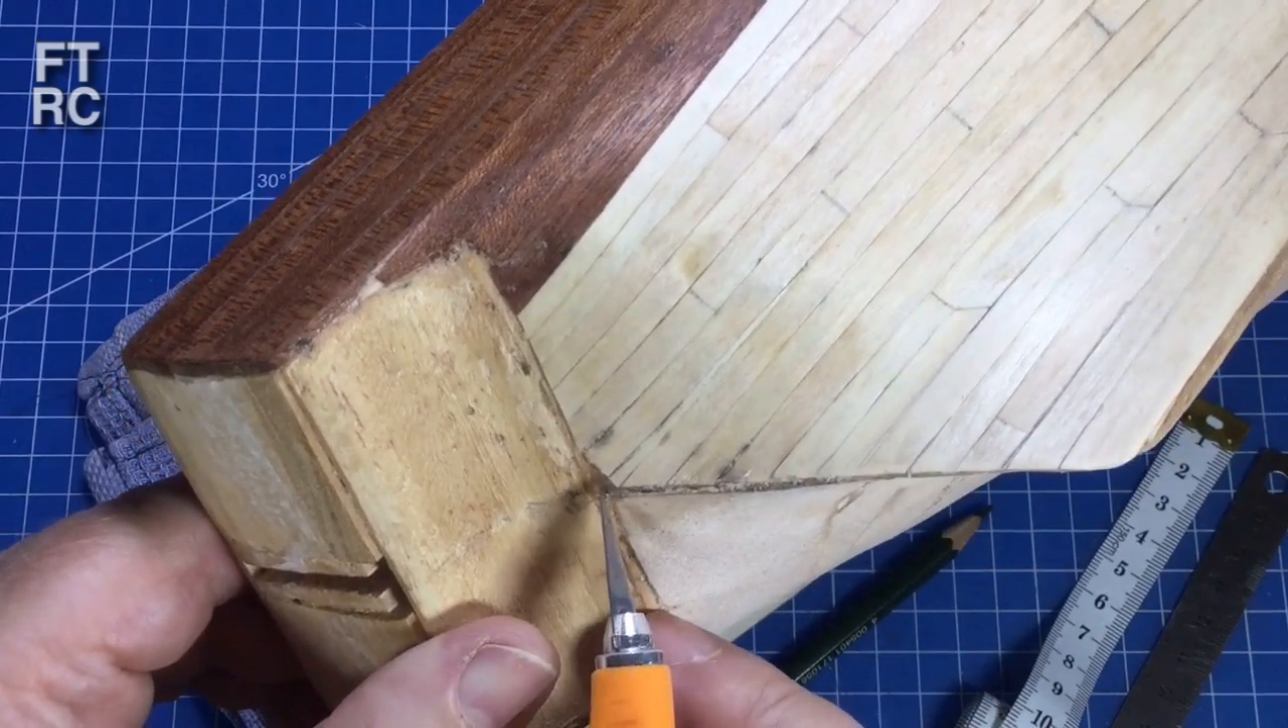I've also got a gap here, which I need to fill.